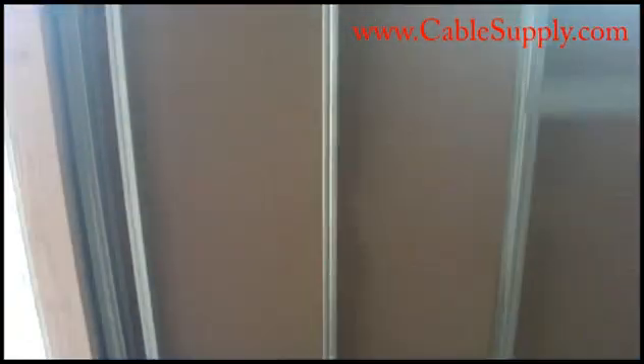What we're looking at right now is the drywall is up on one side of this wall but not on the inside here.